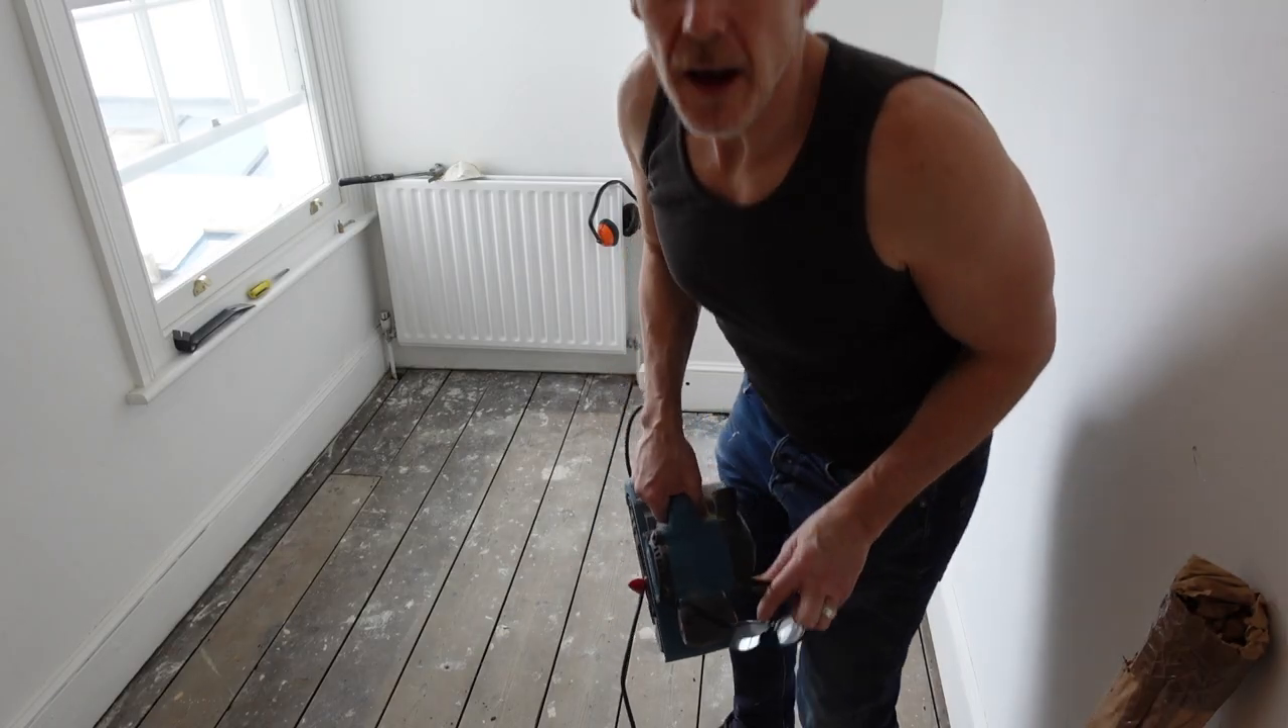The only problem is there's quite big gaps in the floorboards.